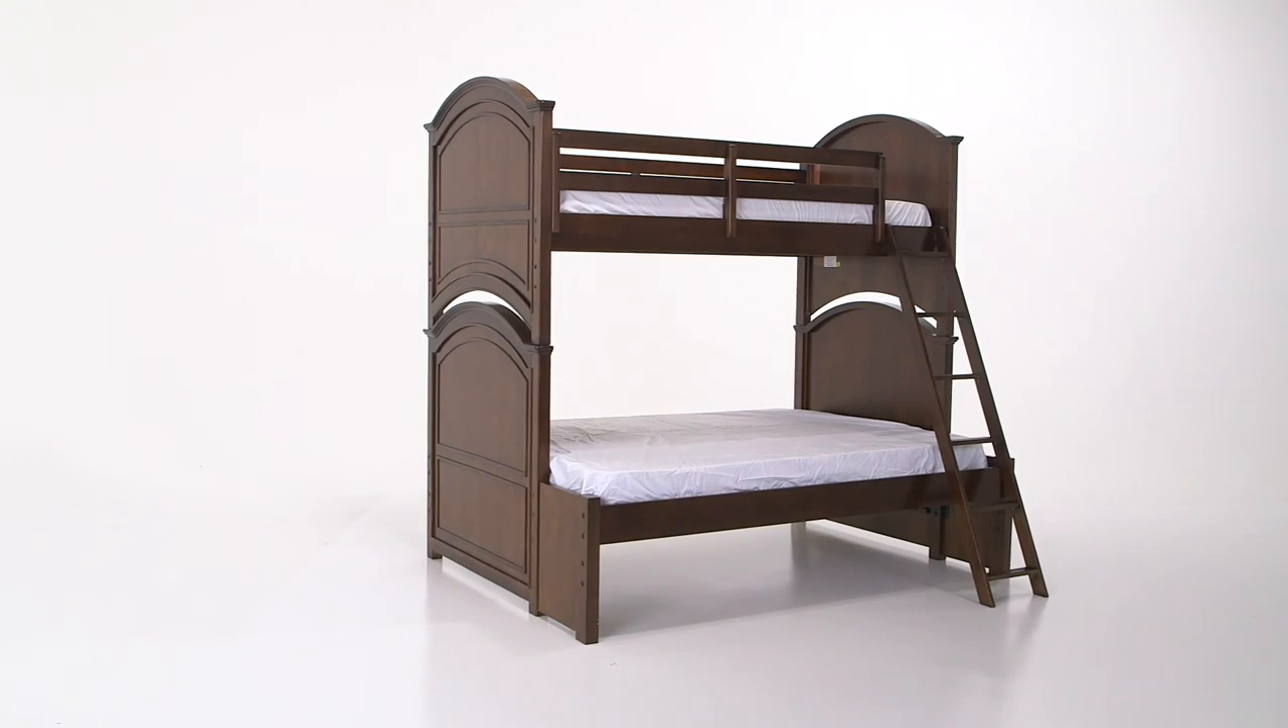The bunk with full -size bottom extension is now complete.